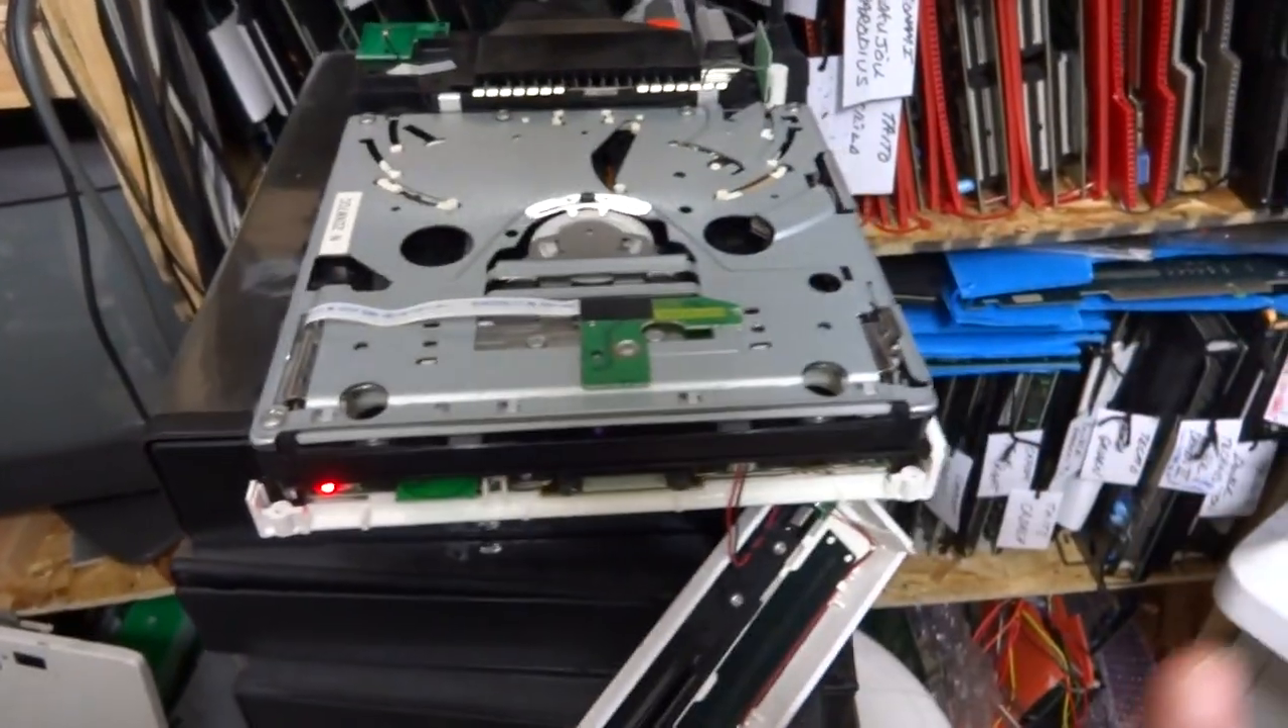We've got the drive all put back together we got our power light on.